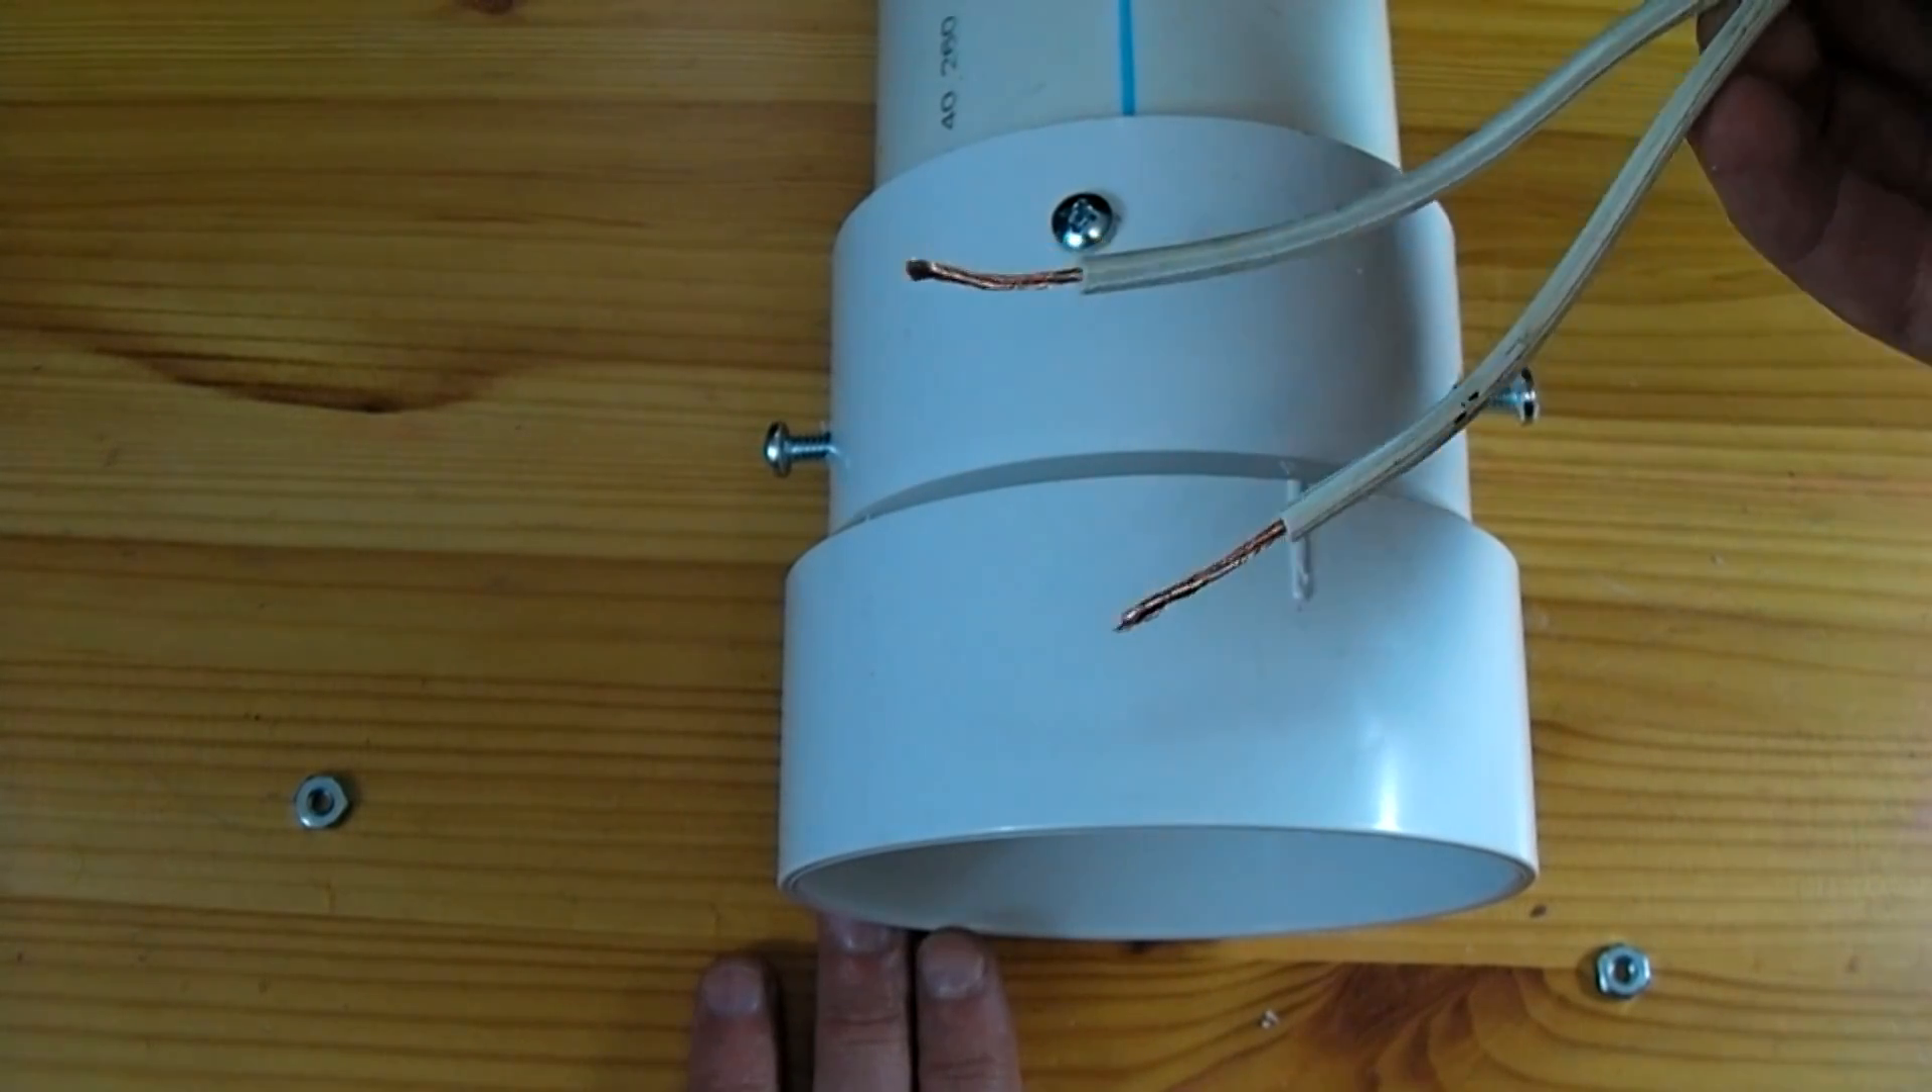You can see these screws now fit in nicely.